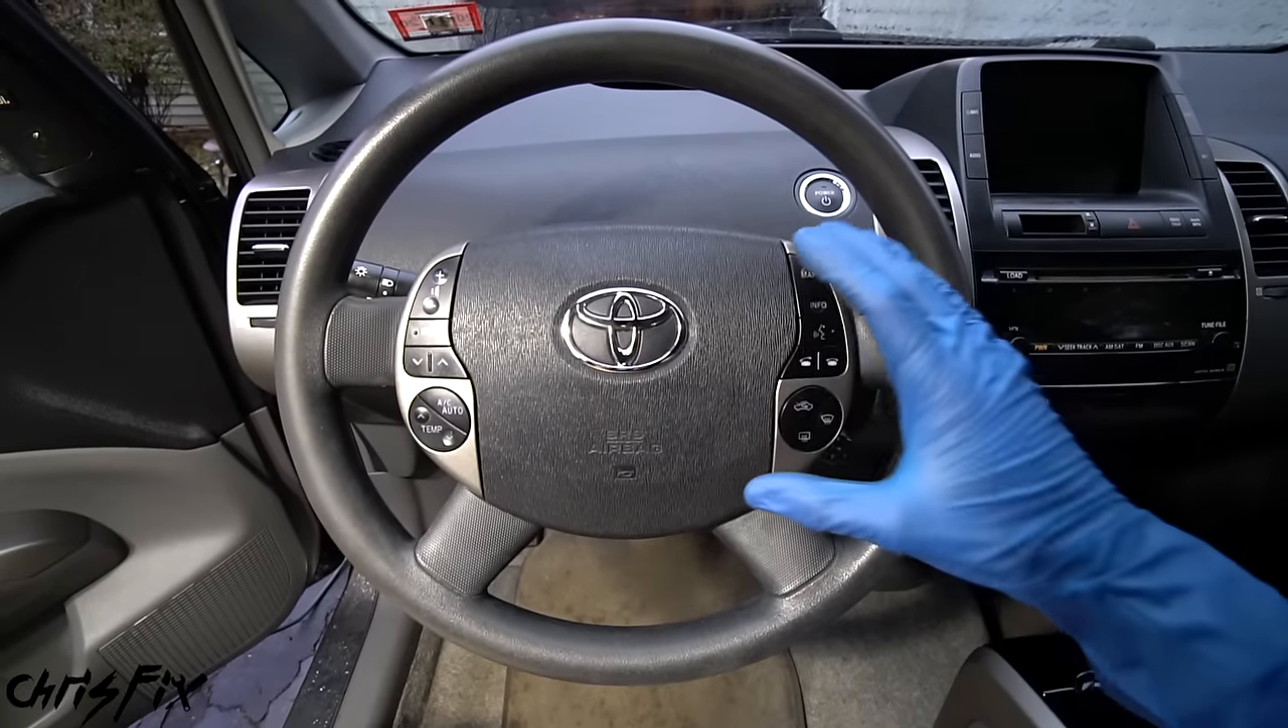The airbag is in.